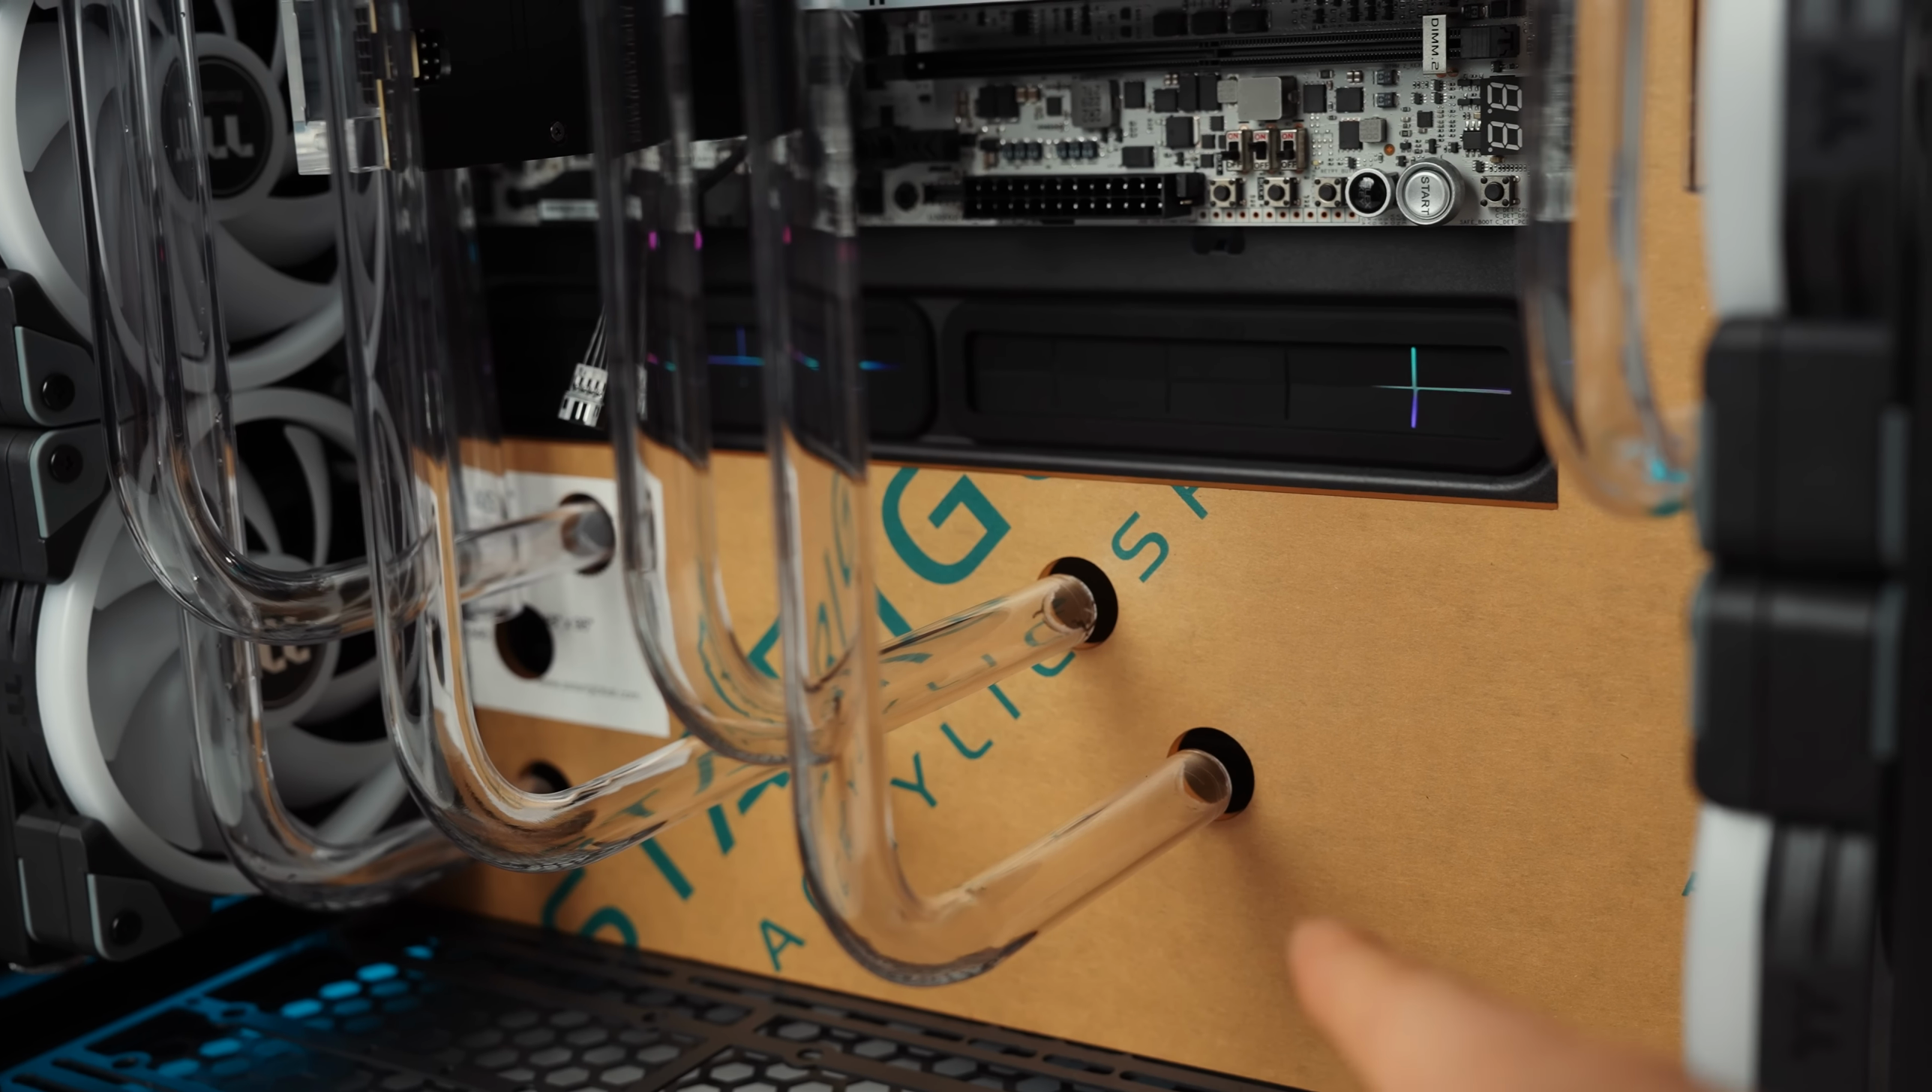Look at that. Perfect alignment for all the tubes to go through and pass through this panel.